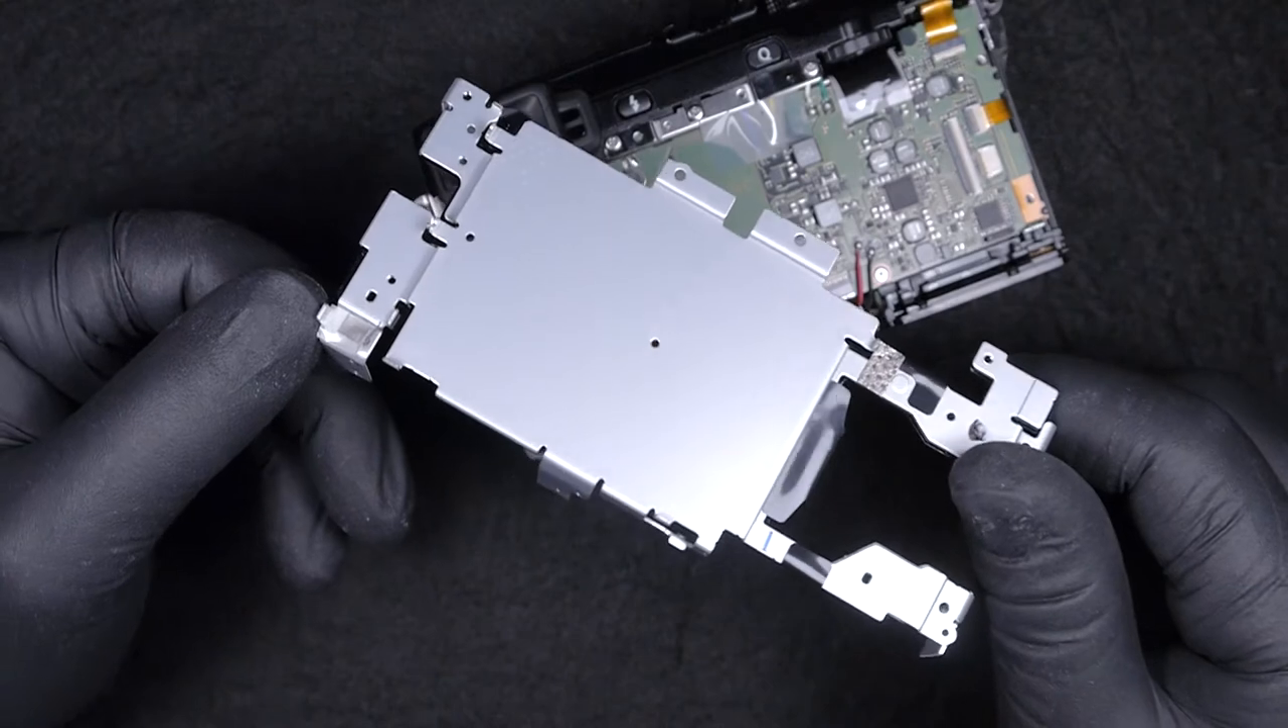Finally, the metal cover, we managed to pull it off.